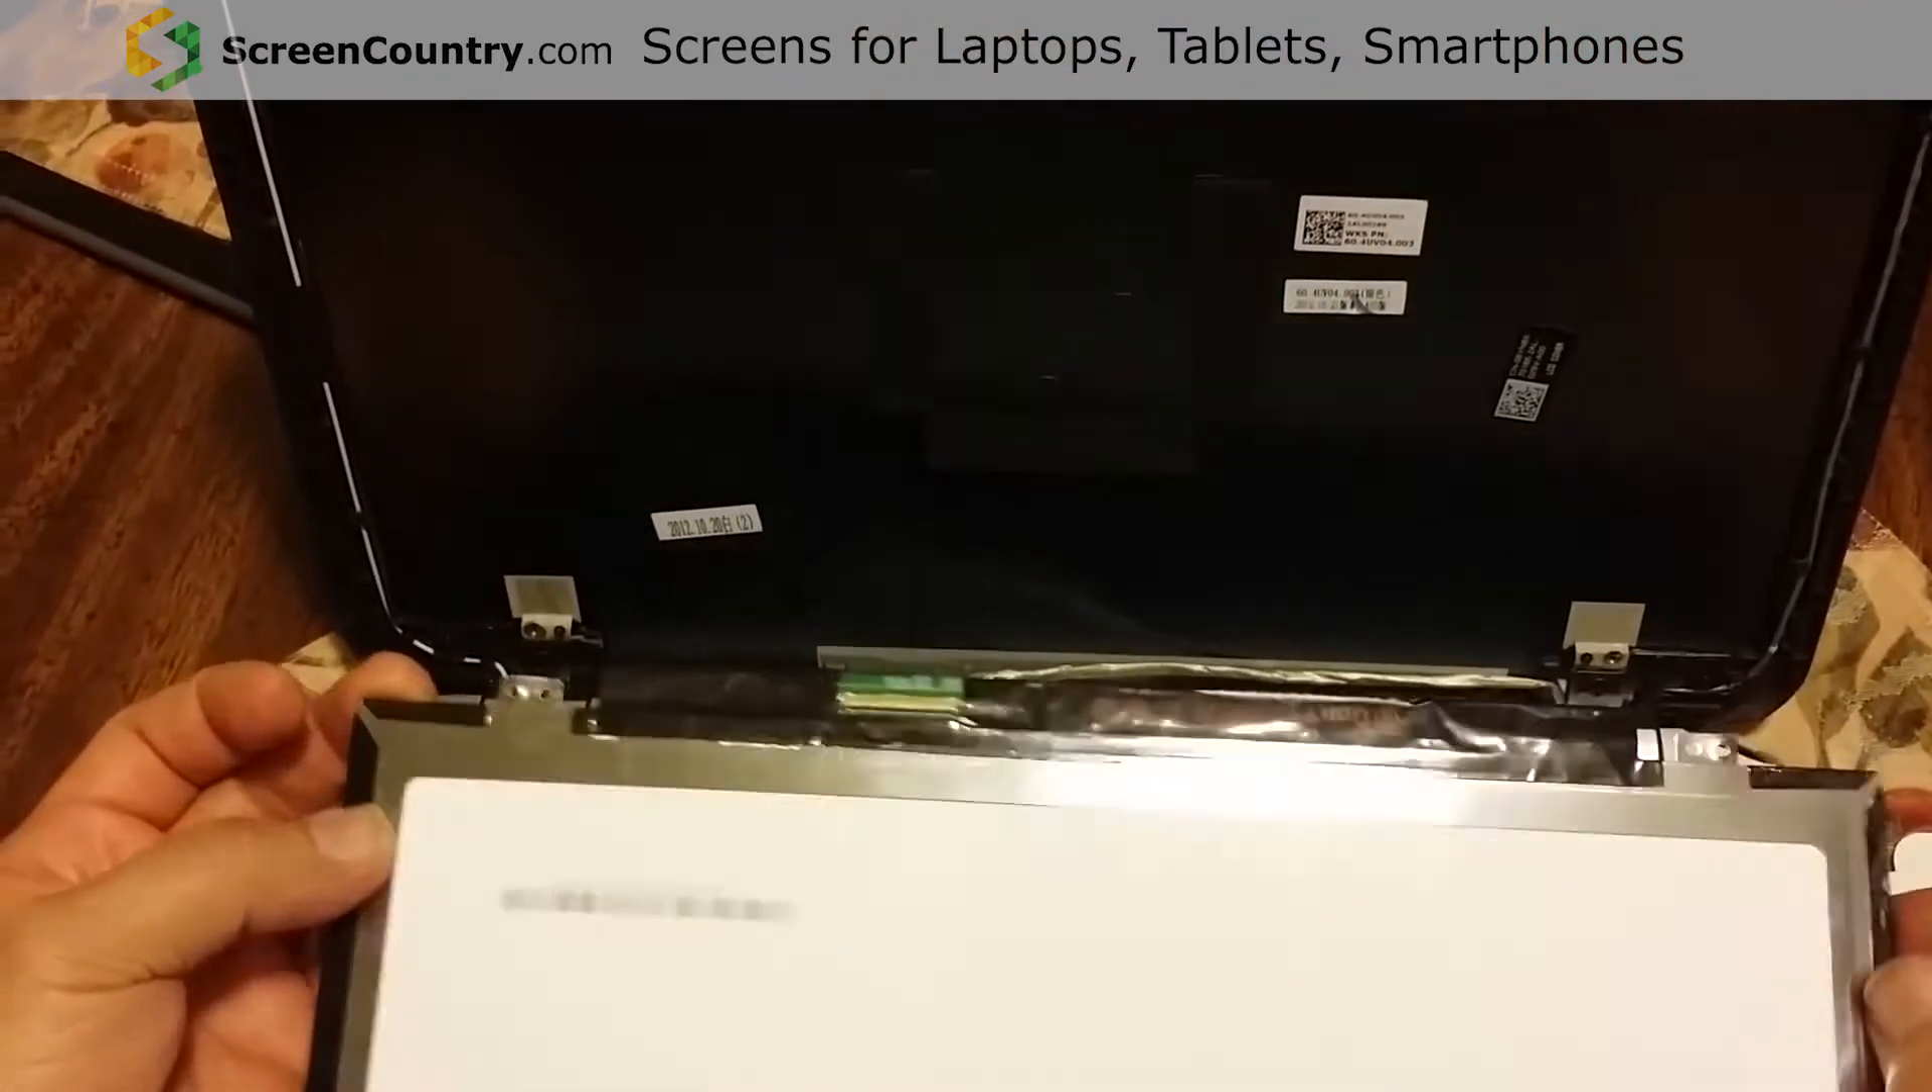Then the old screen is removed.